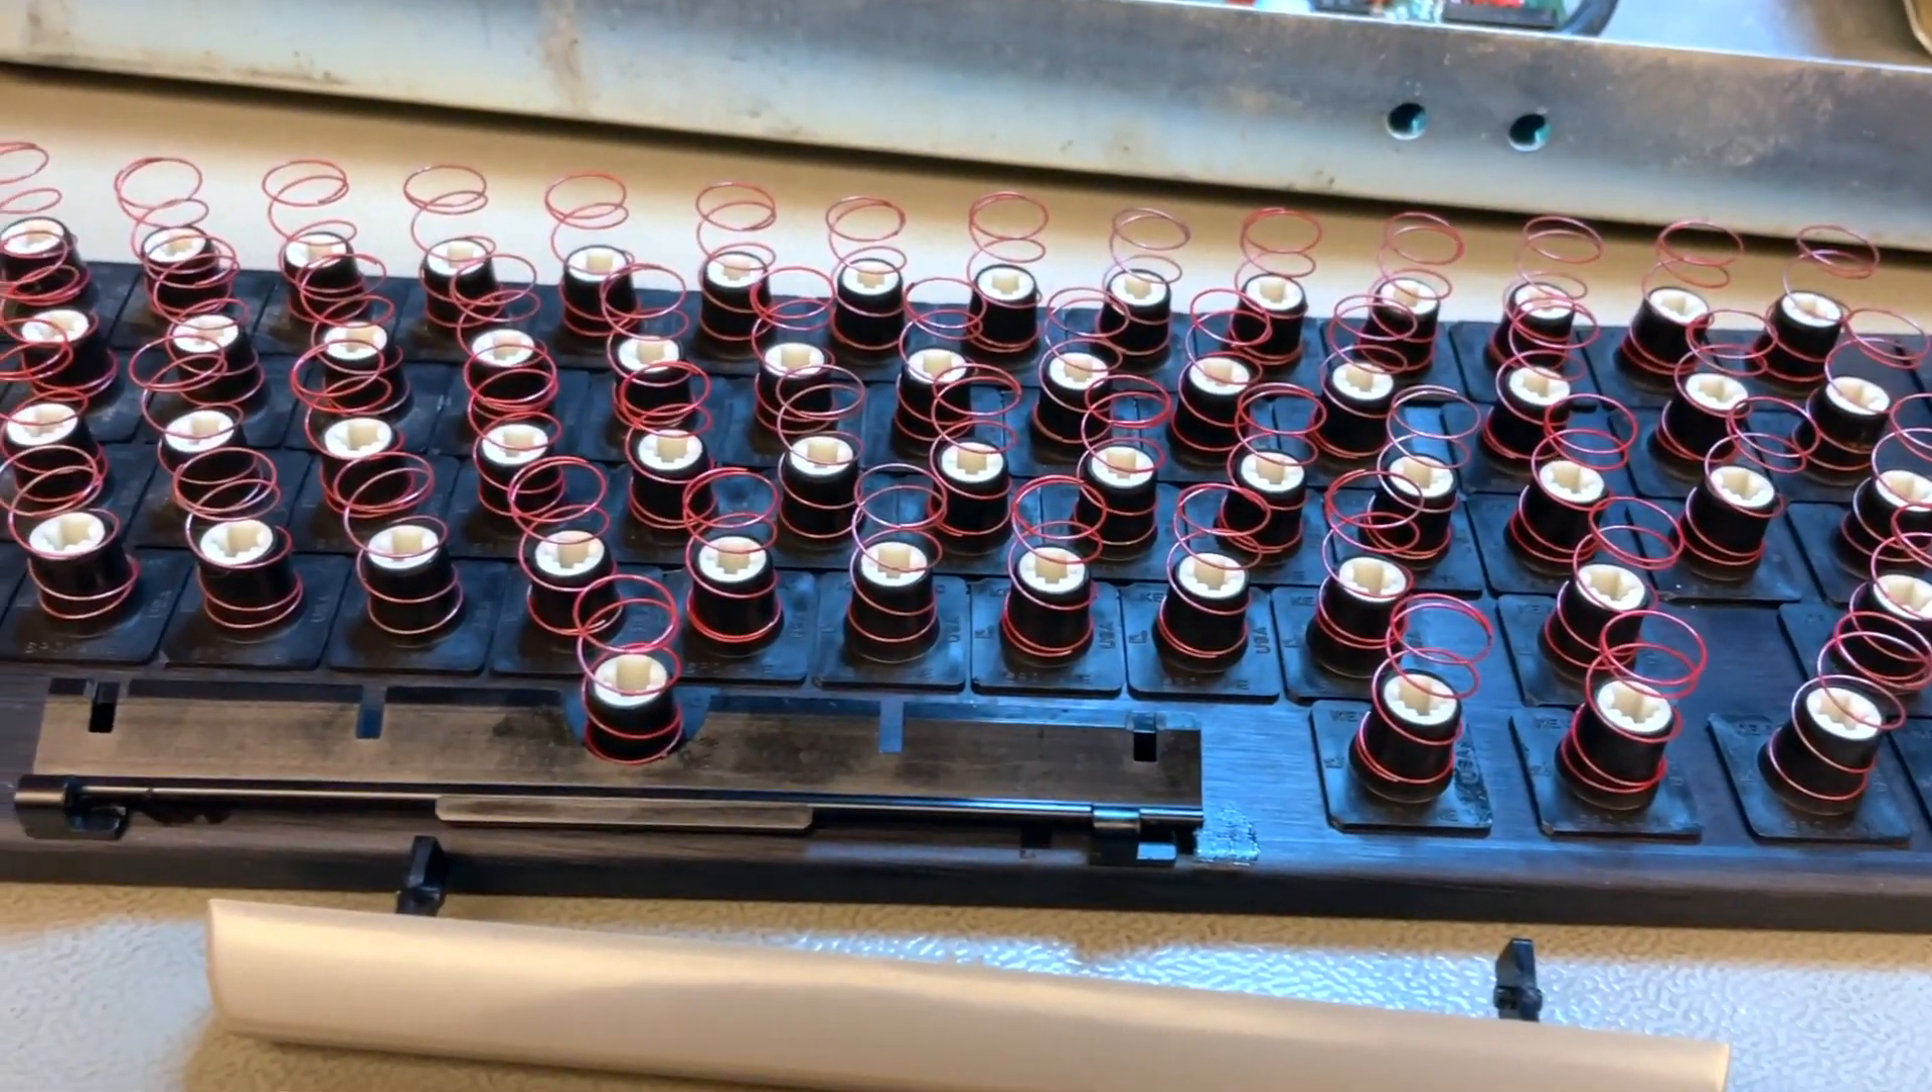So, you get a clean base plate, and the springs are already all back.